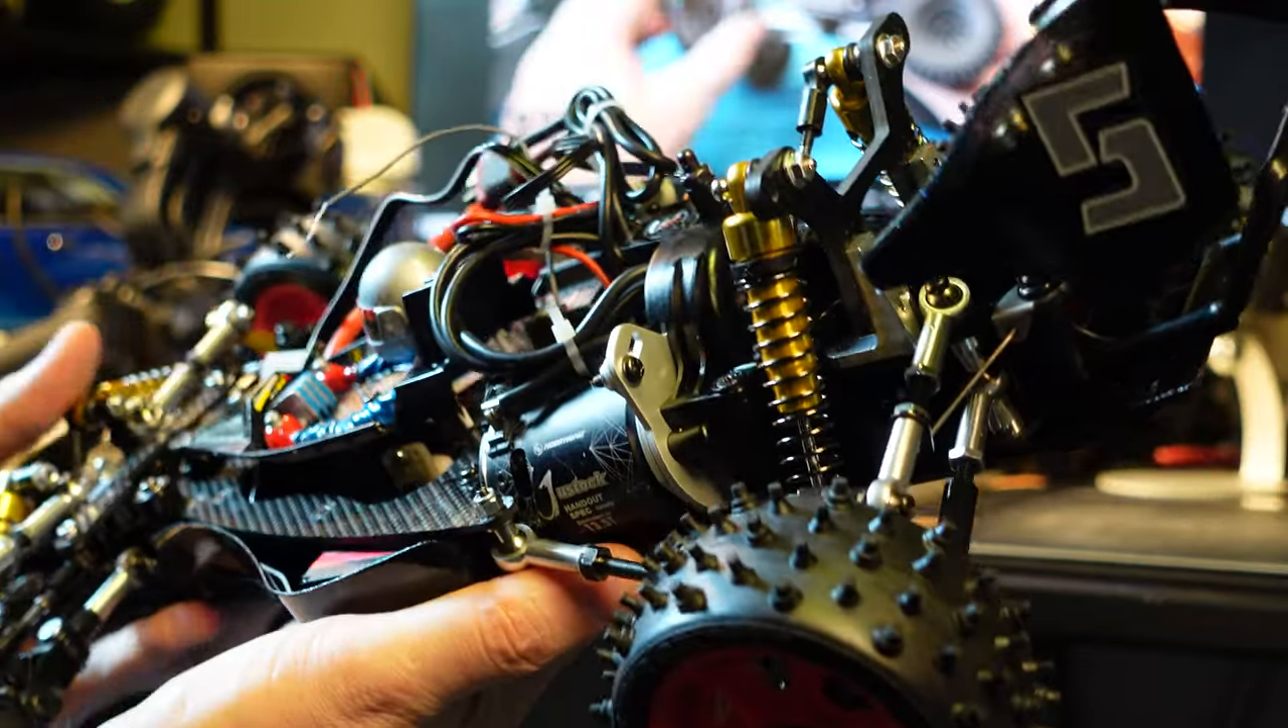So I haven't put the body on yet.